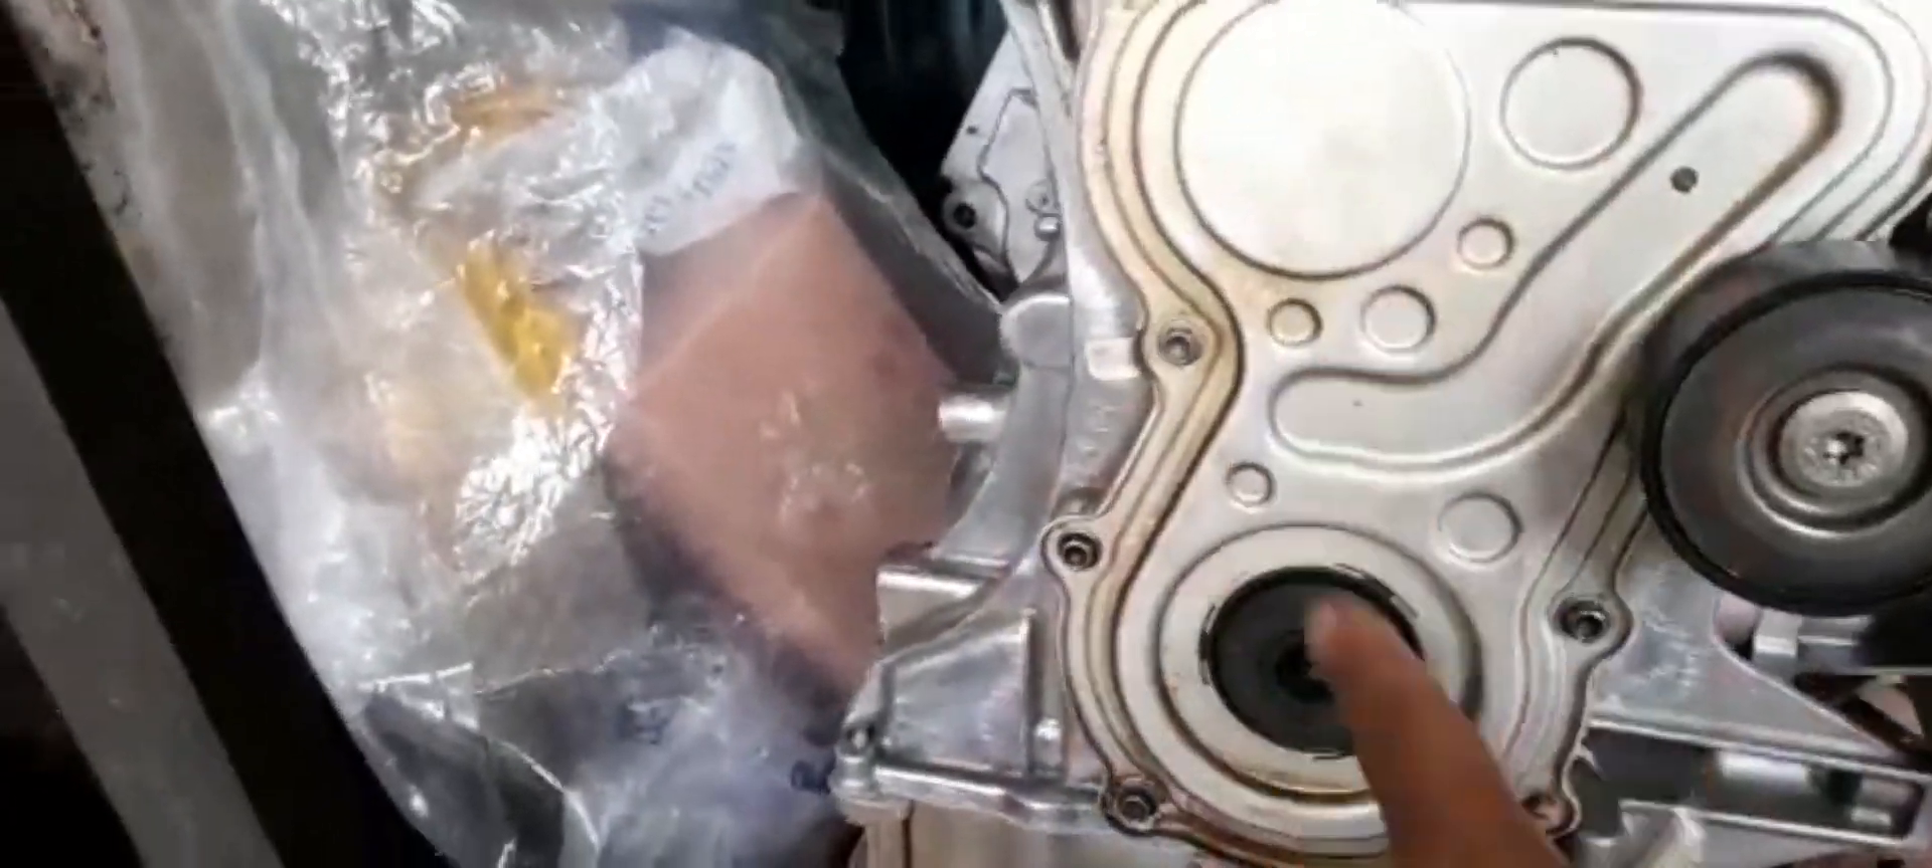Ya instale lo que es la tapa donde van los tensores de la correa.